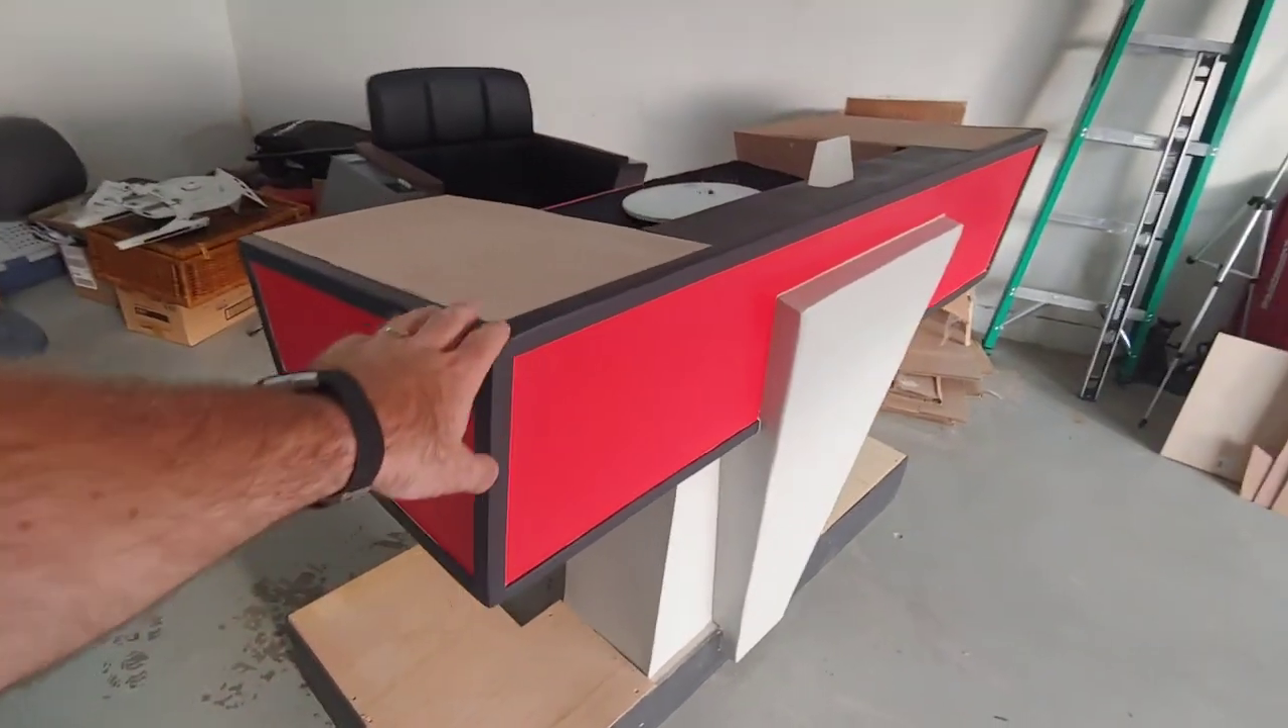I've uh got a lot of paneling done i've gotten all my trim work pretty much done.